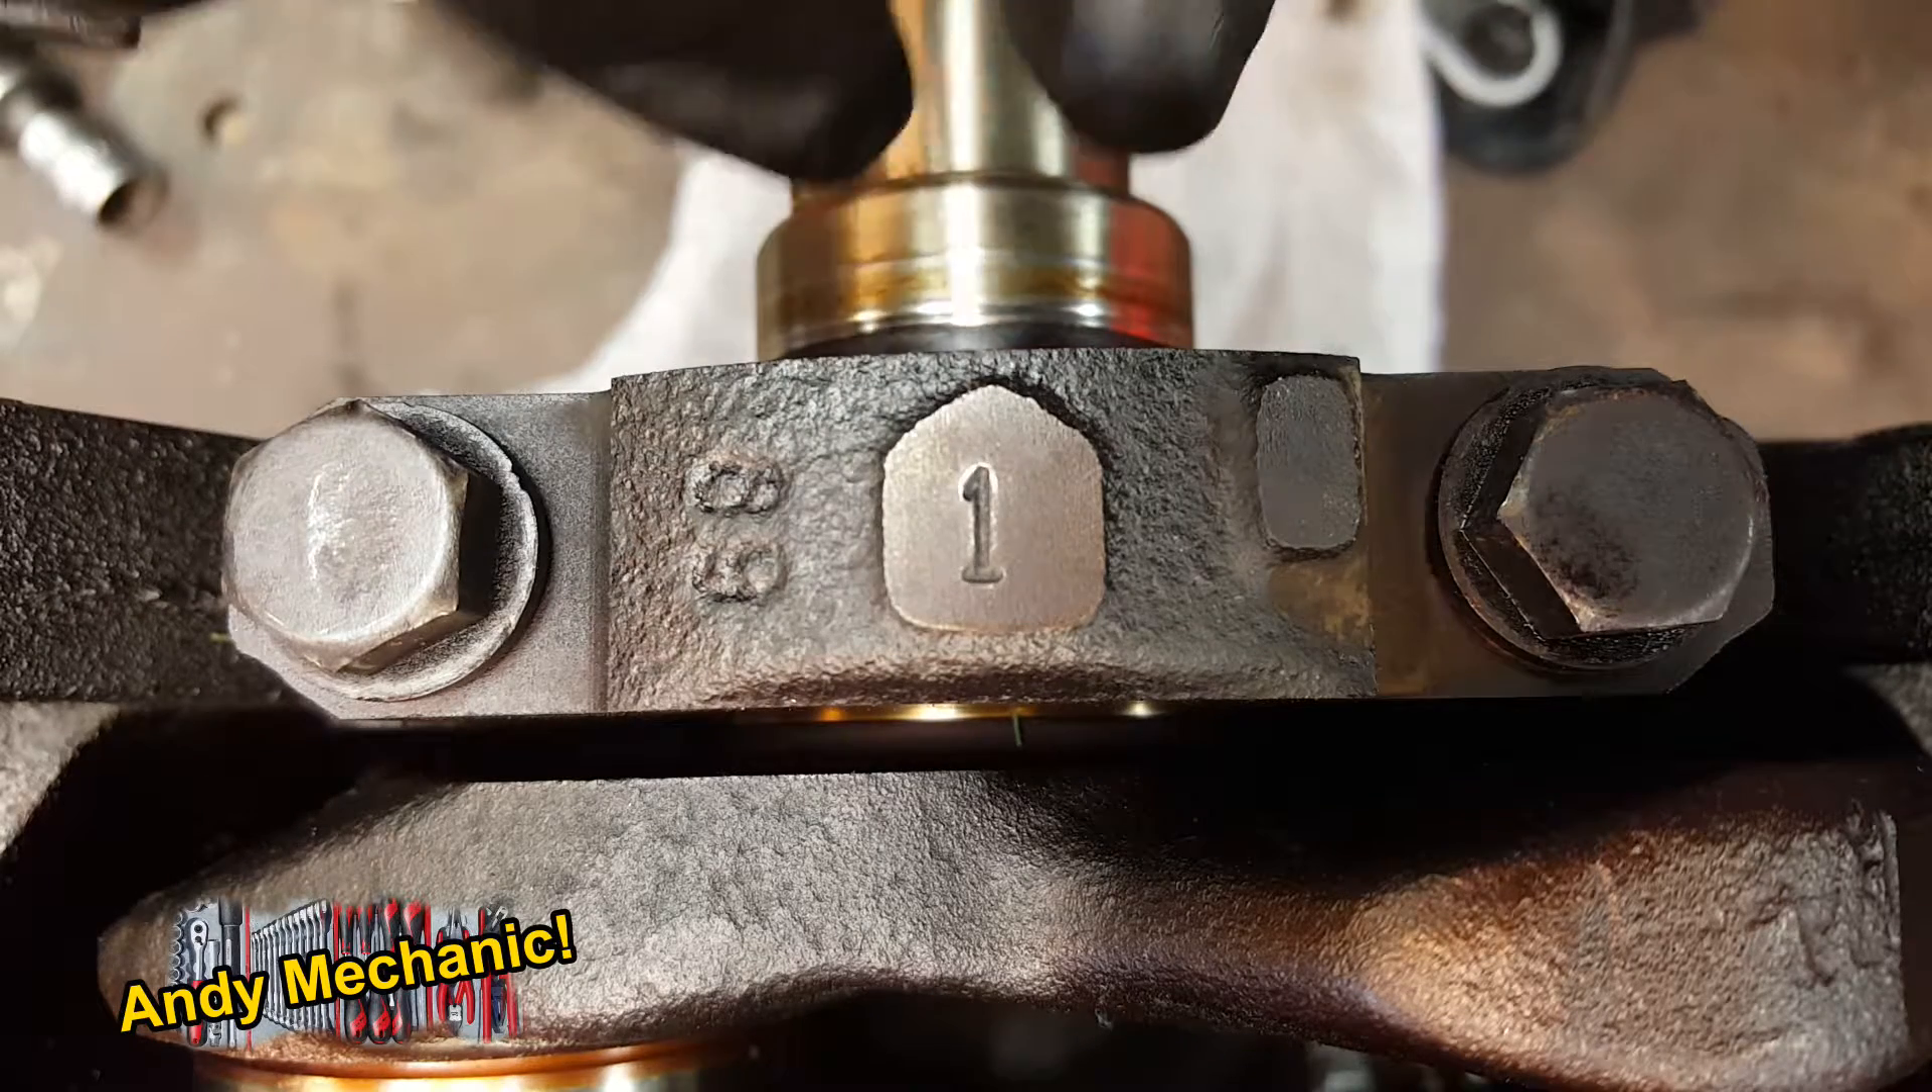So now the cap's in its normal position as if it was fitted and the engine being built up.